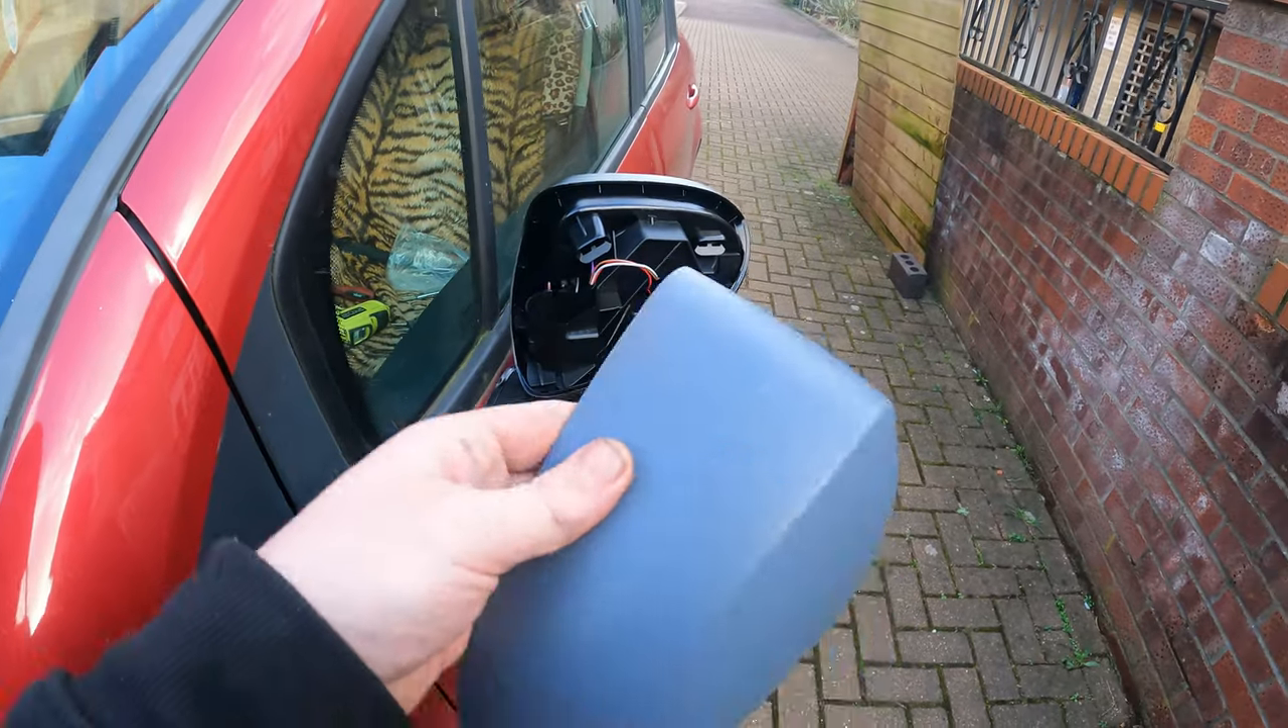We still have the cover to put back on.